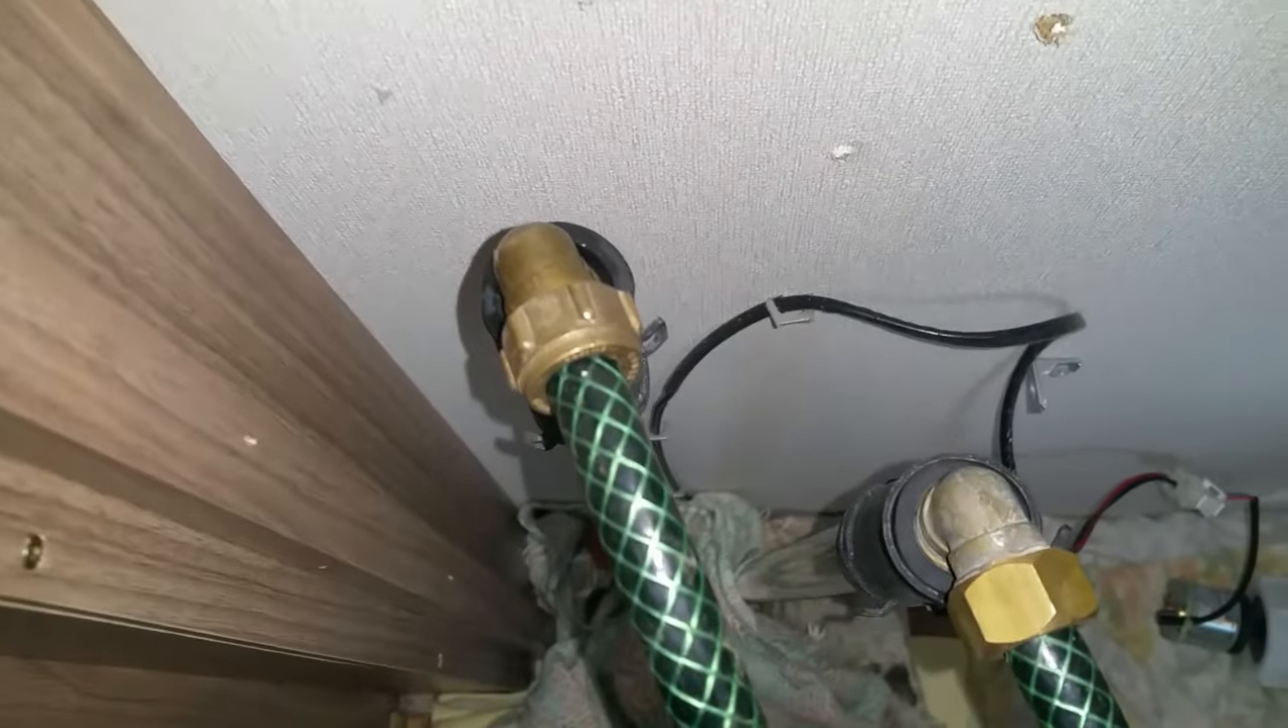Now that the tank is removed, I've connected hoses to the two connections.